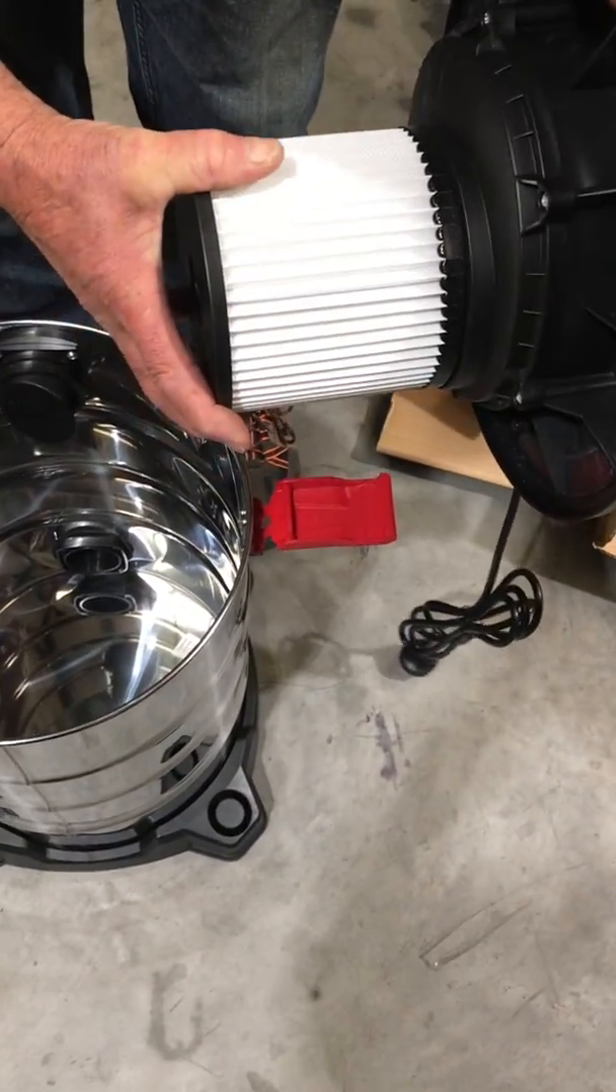The HEPA filter is already attached onto the head of the machine.